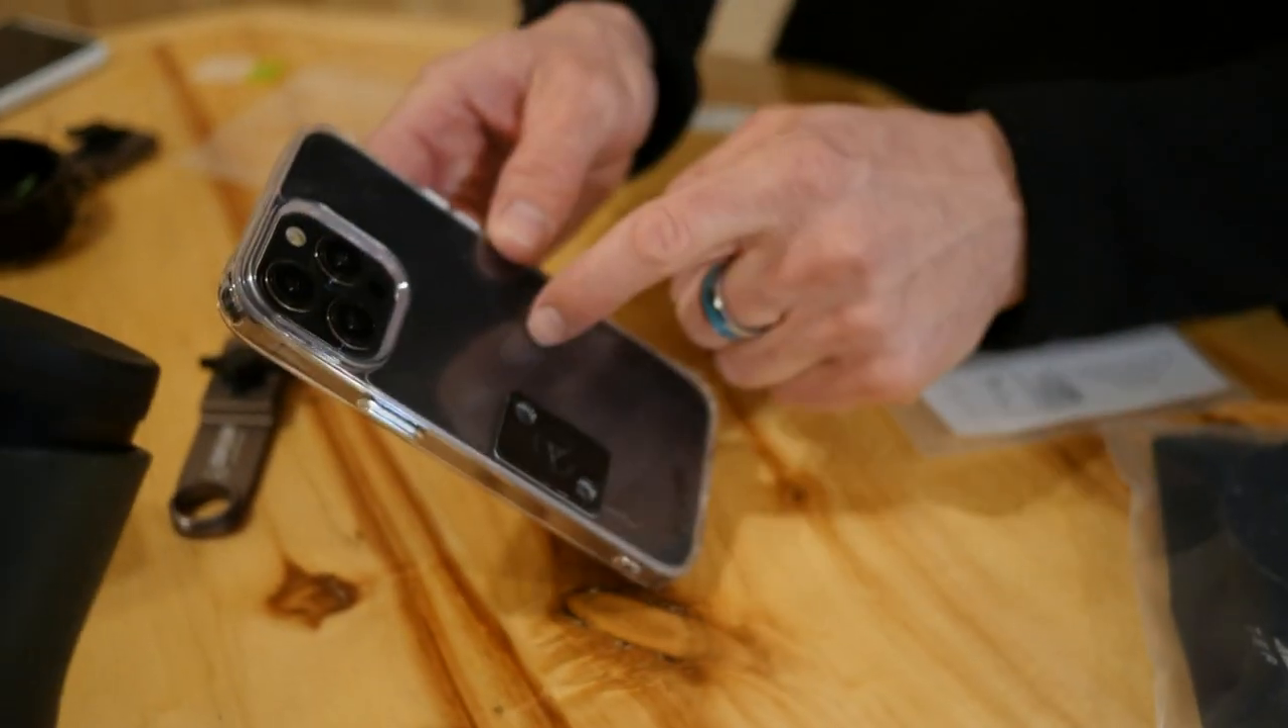So now we have the metal receiver plate stuck to our phone case.